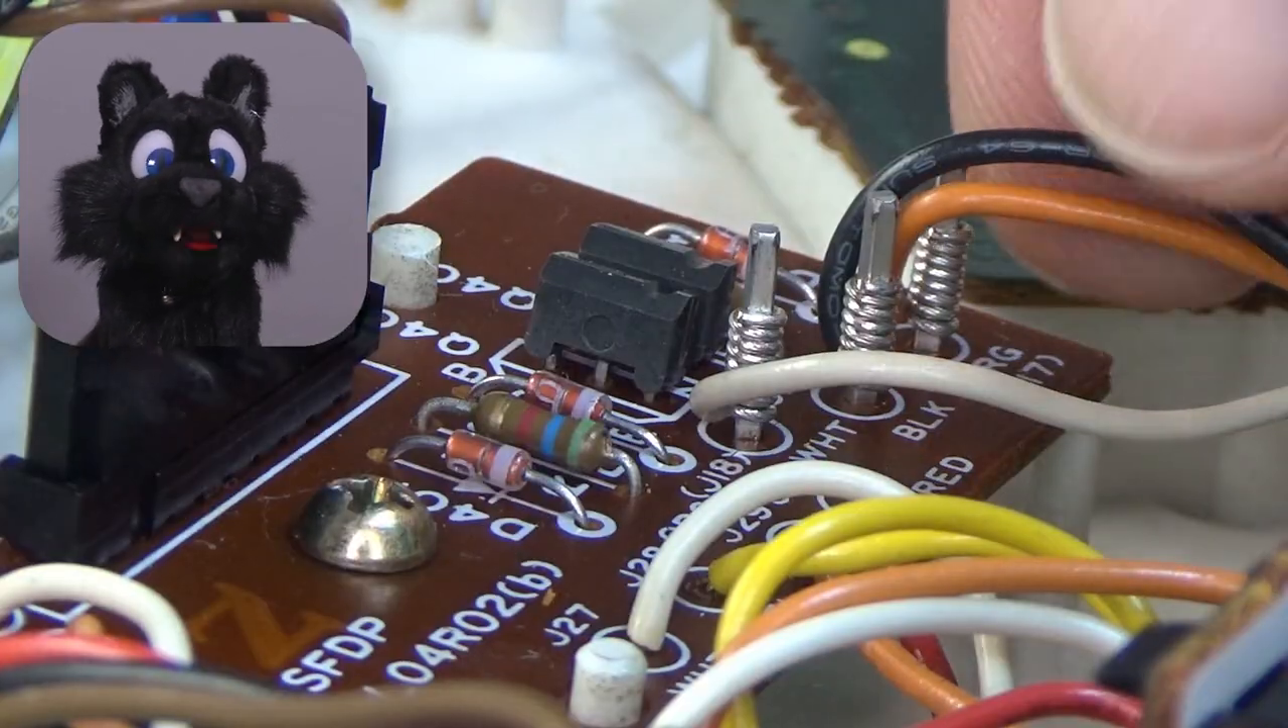All the wires are connected to the PCB using good old wire wrap.